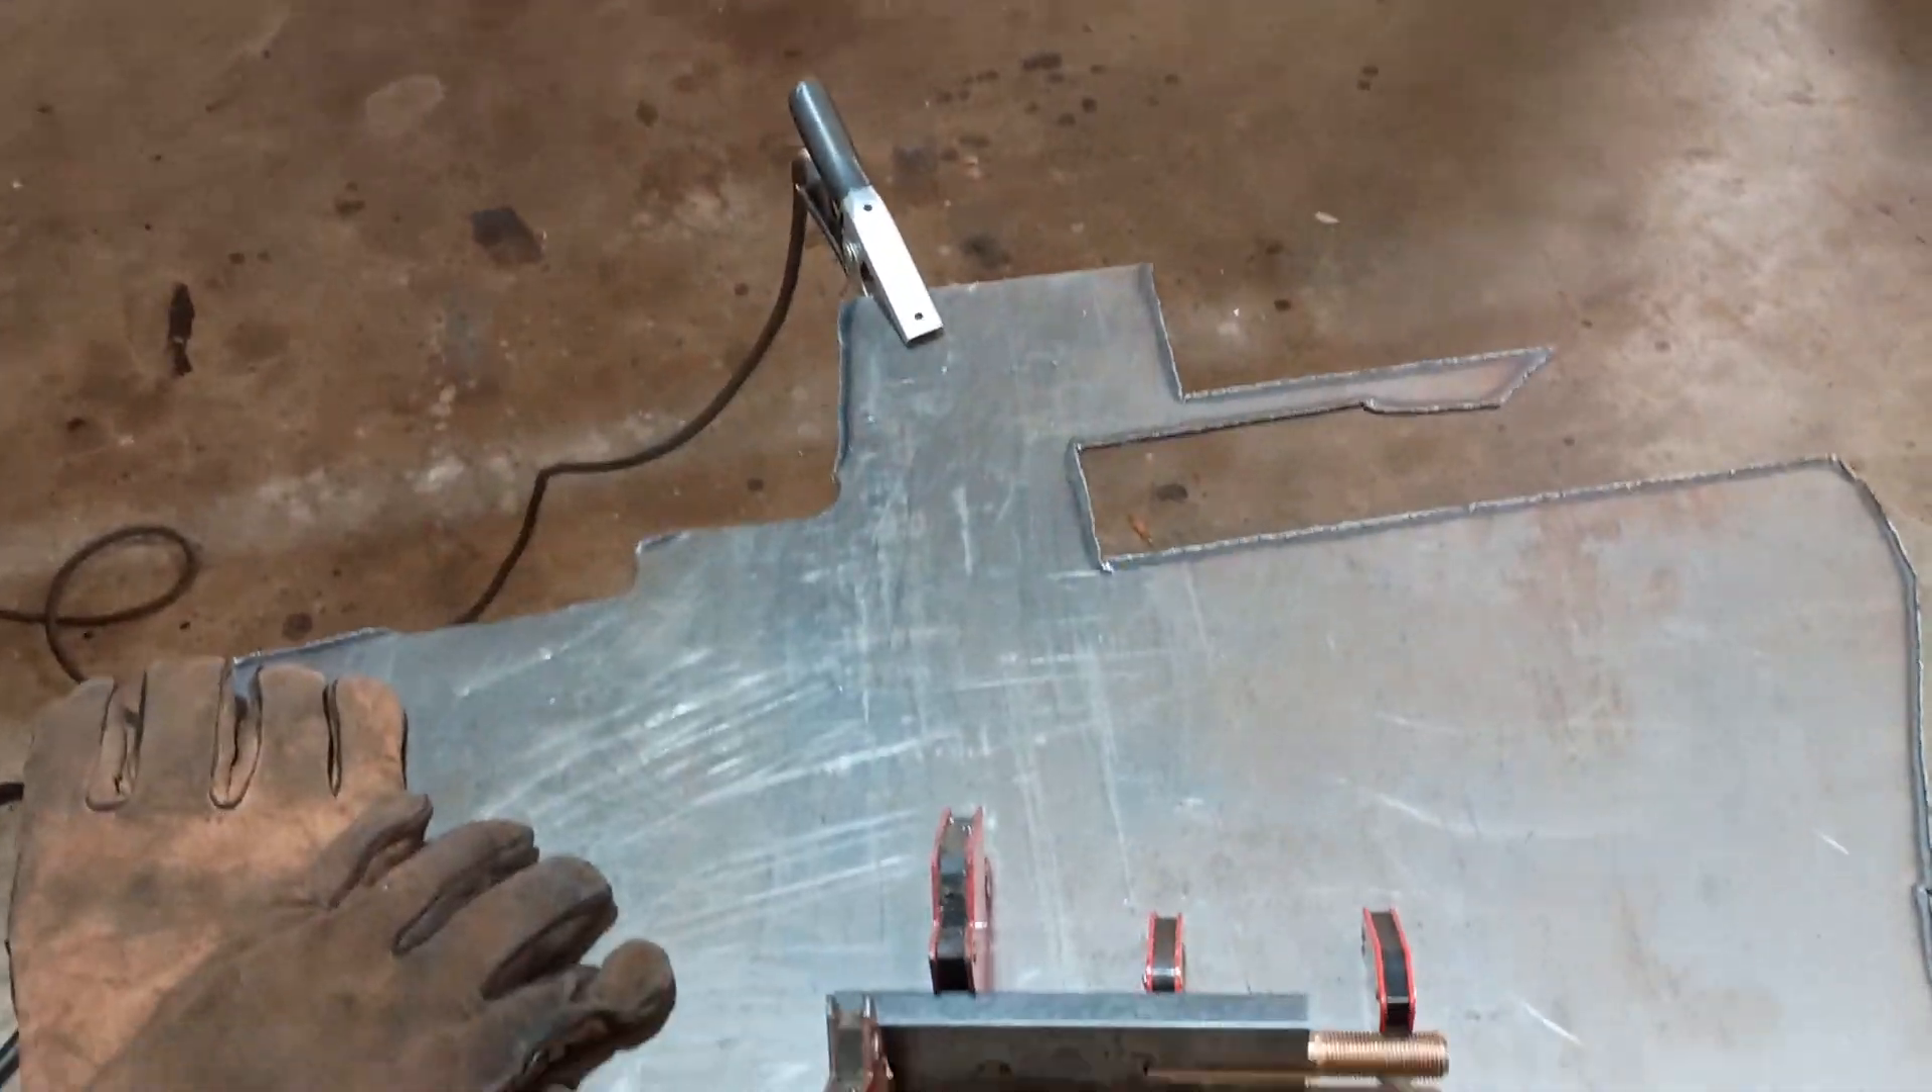But hey, I've got the ground strap on.